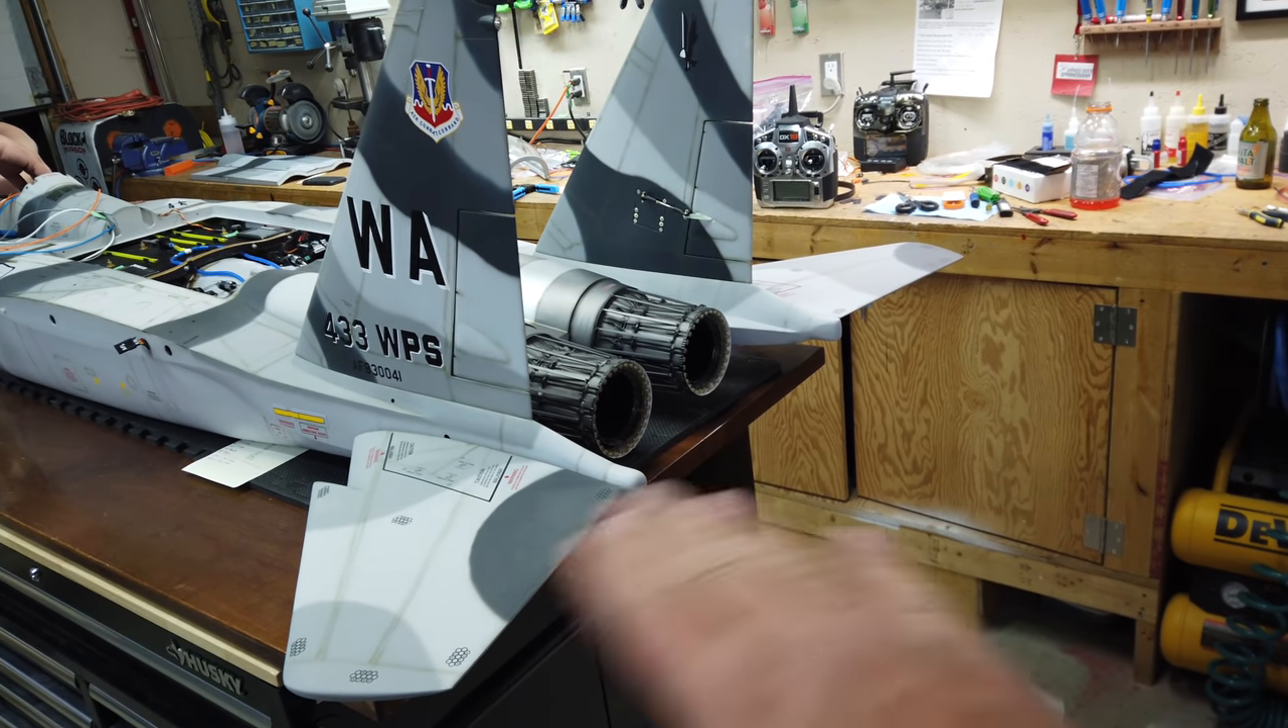All right rudders and elevators or vertical stabs and horizontal stabs are complete.